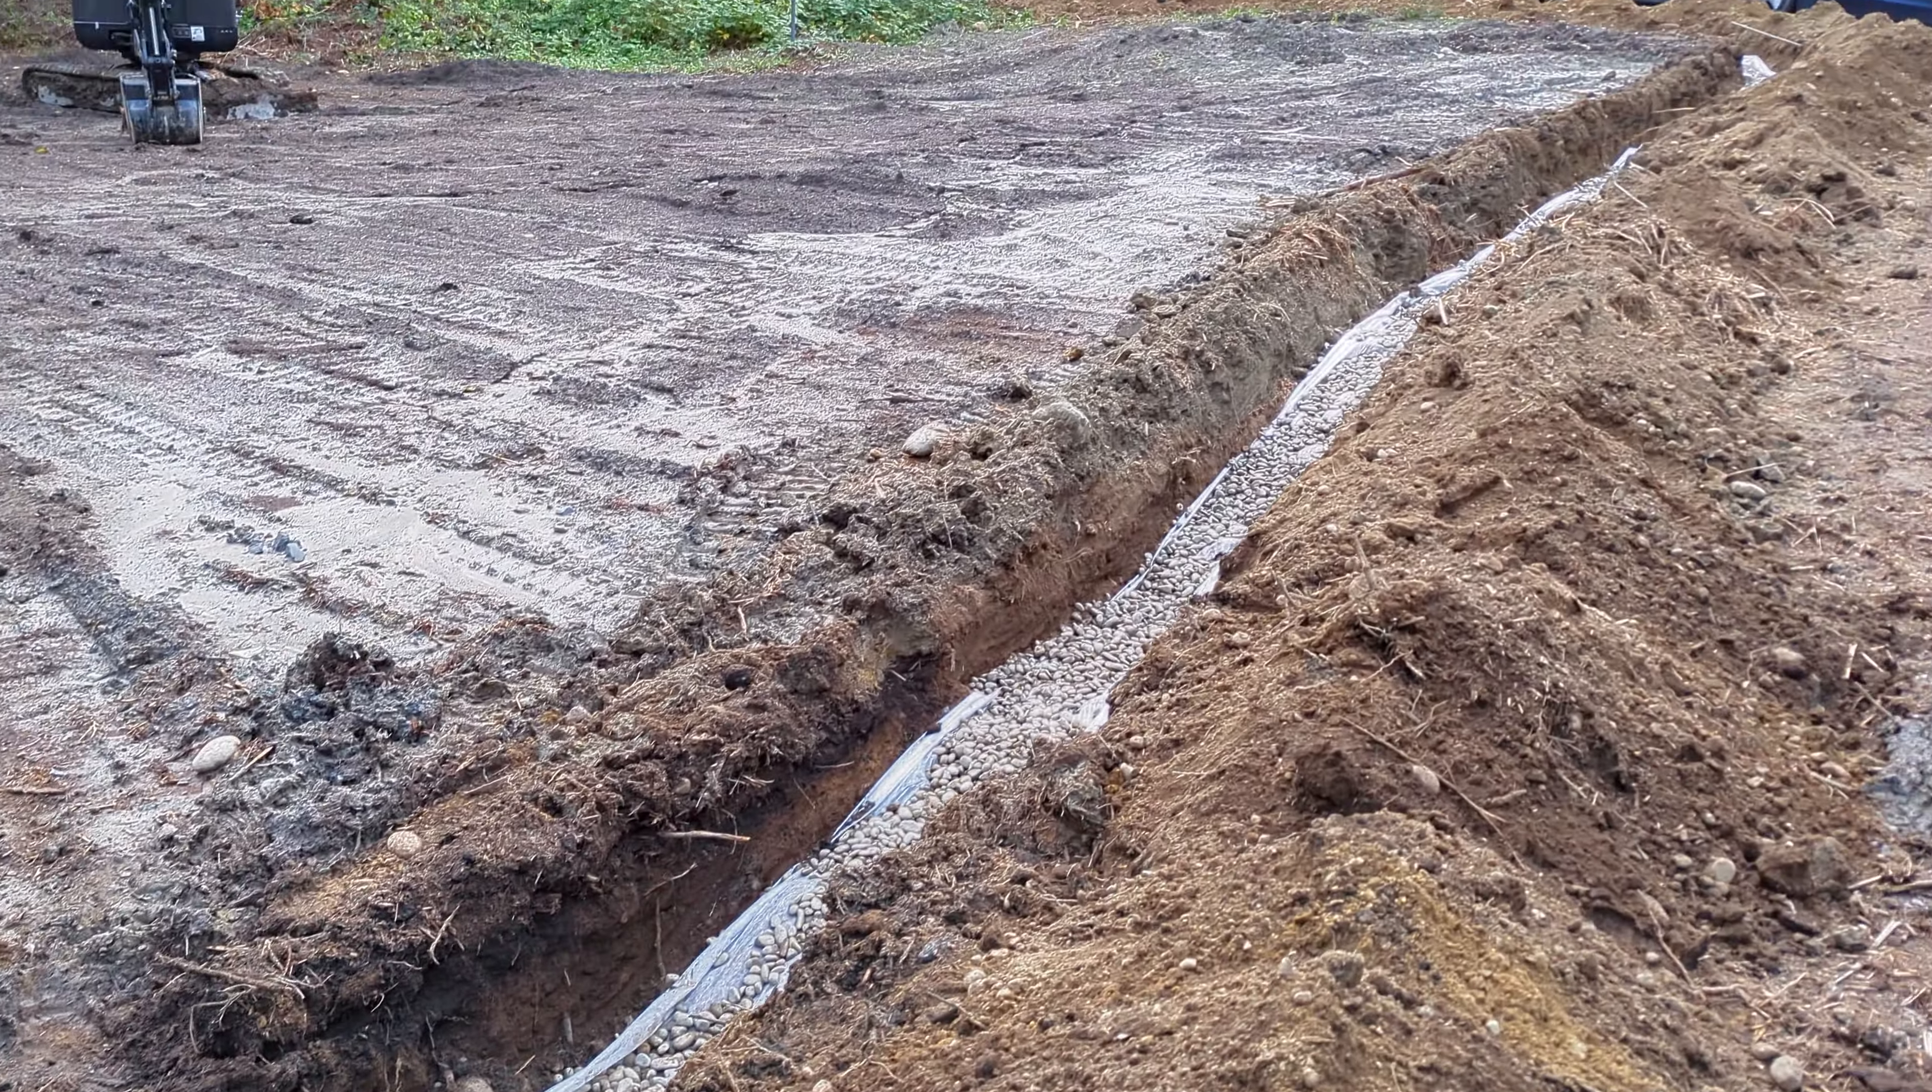I now have a light bed of rocks in the trench.